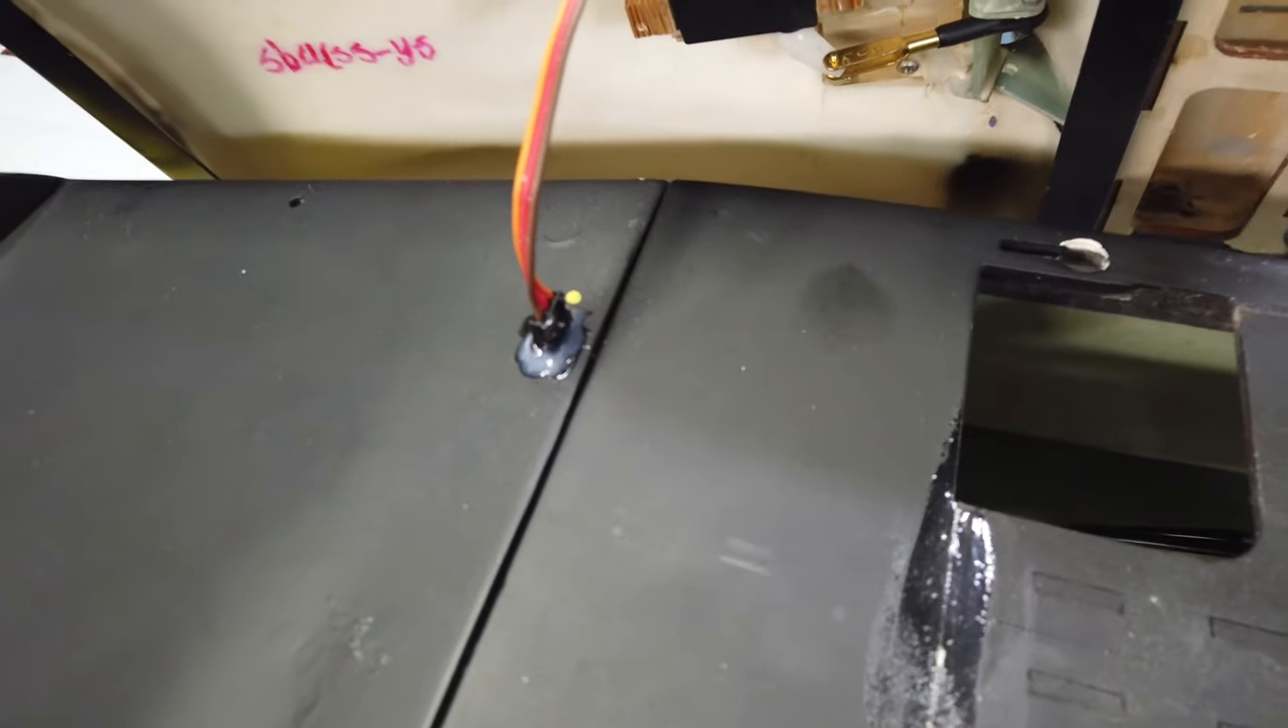Uh, there's the, uh, the servo plug there that I installed.